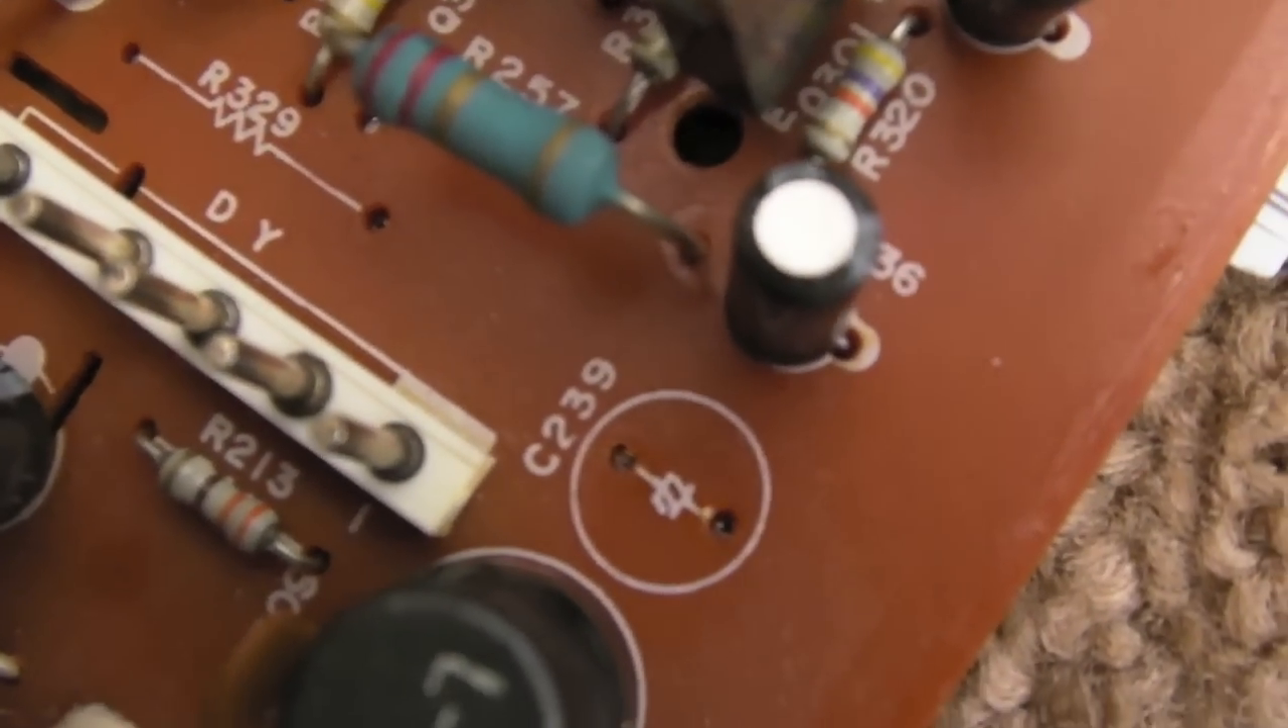I've removed the cap there from C239.